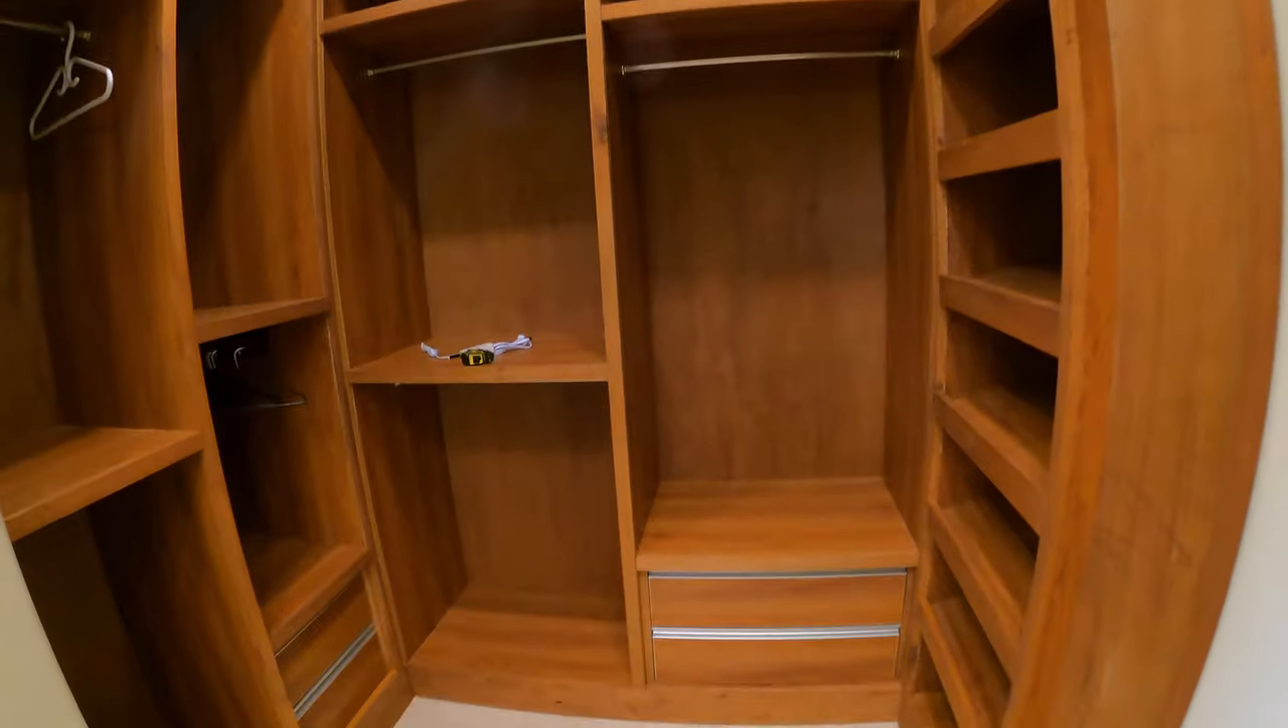You see, I got the drawers installed and they actually work really, they work really nice.